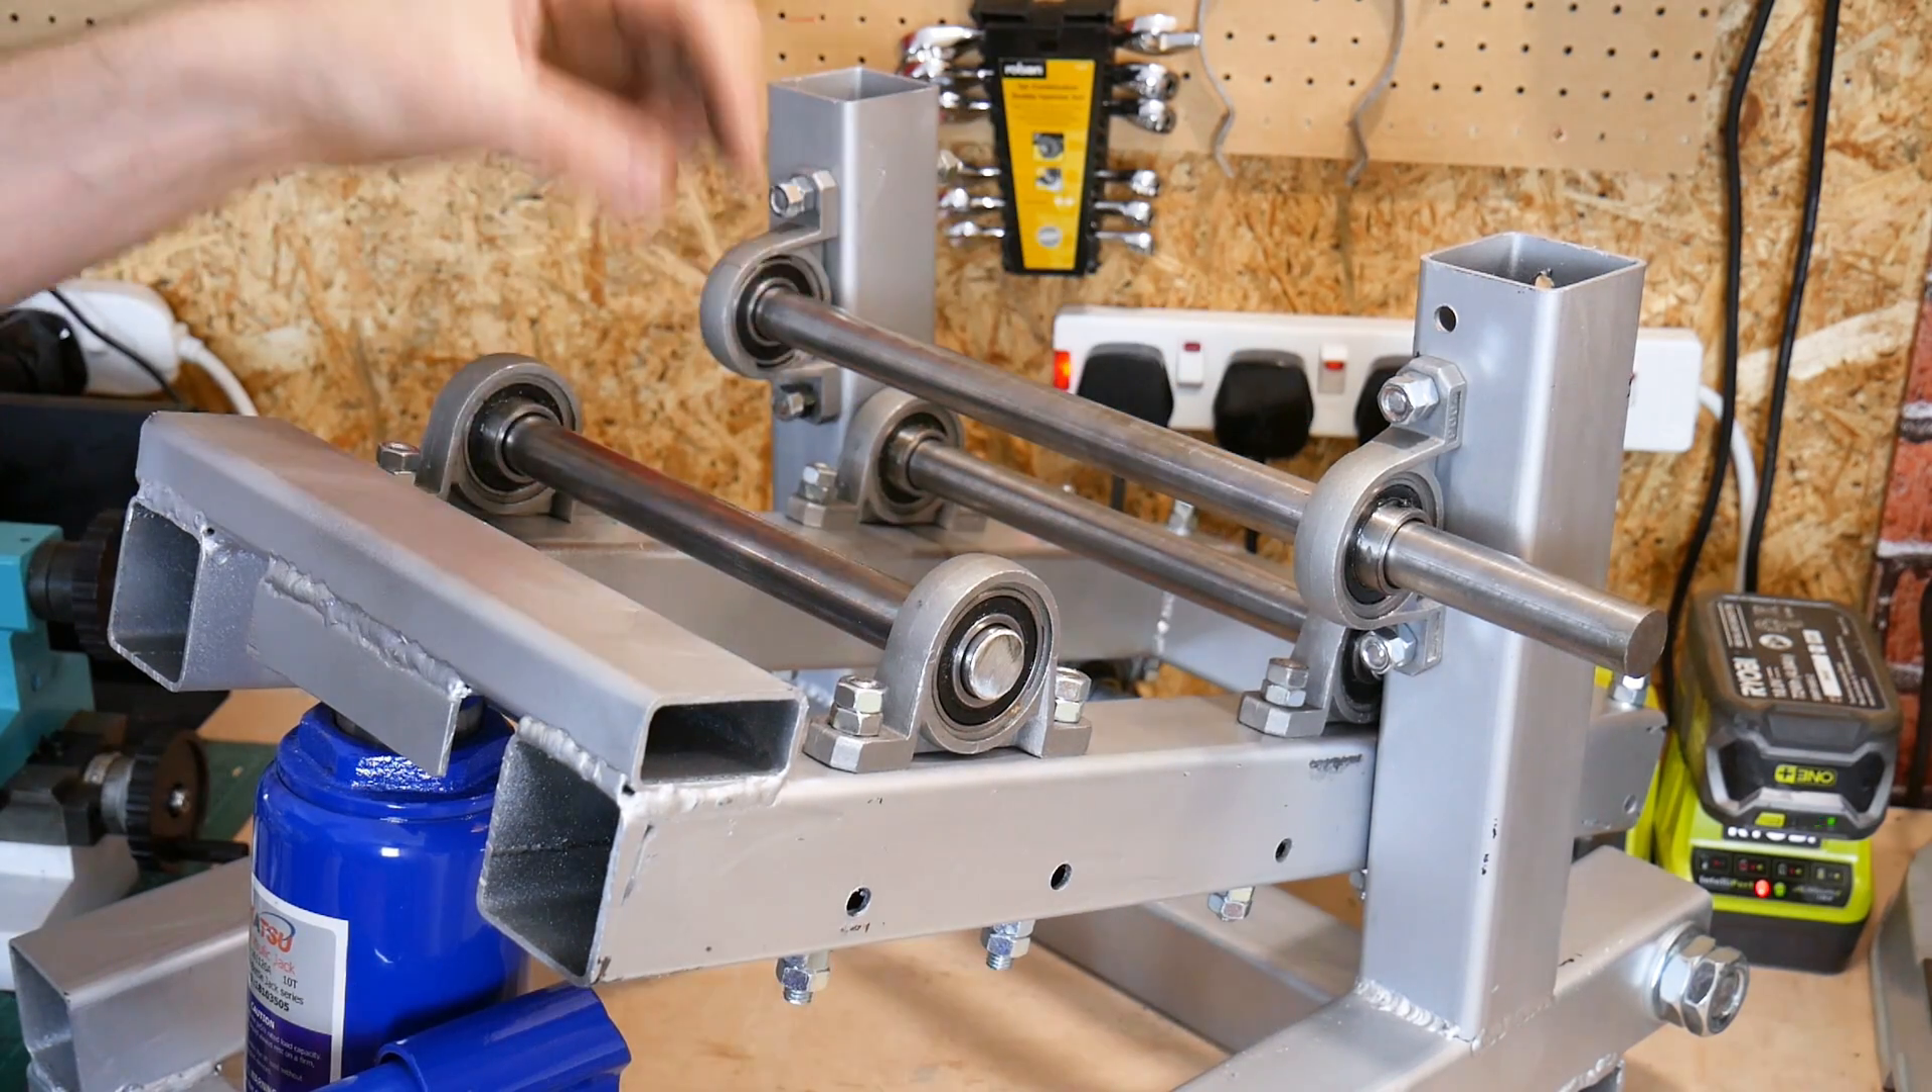I've also fitted my rollers in their bearings the three rollers.